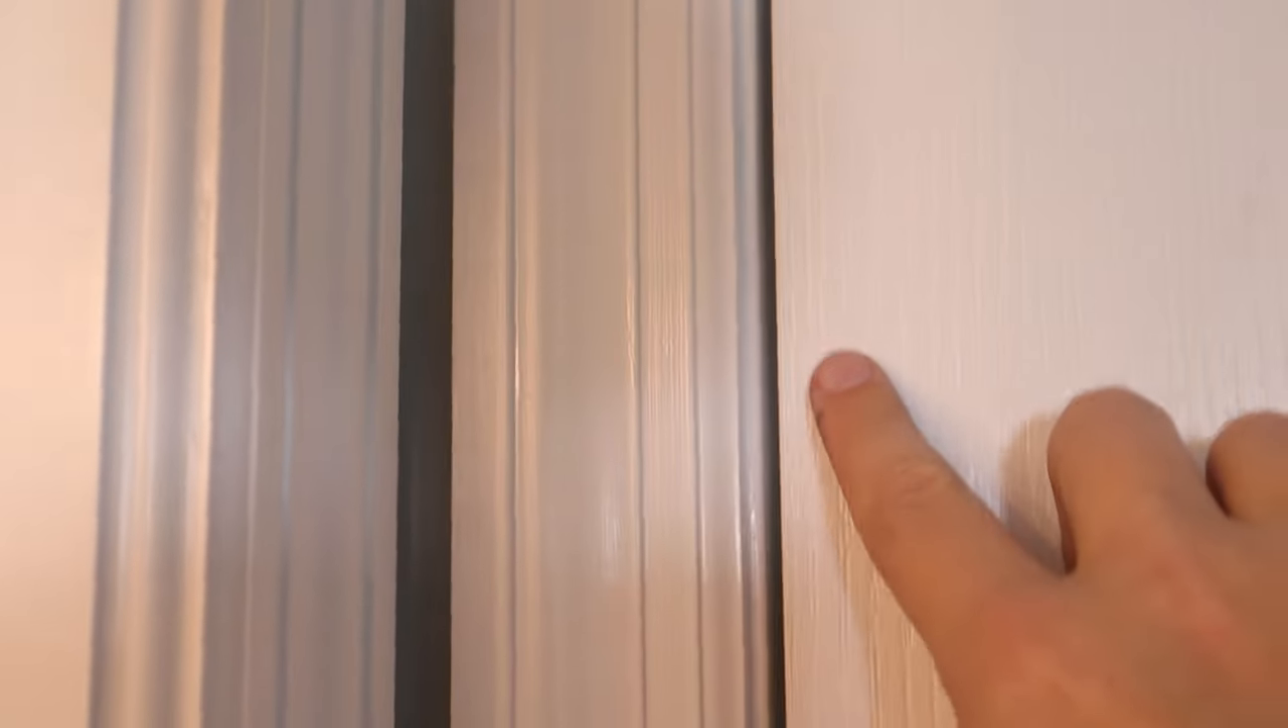I've got a nice gap all the way down between the door and the door frame.